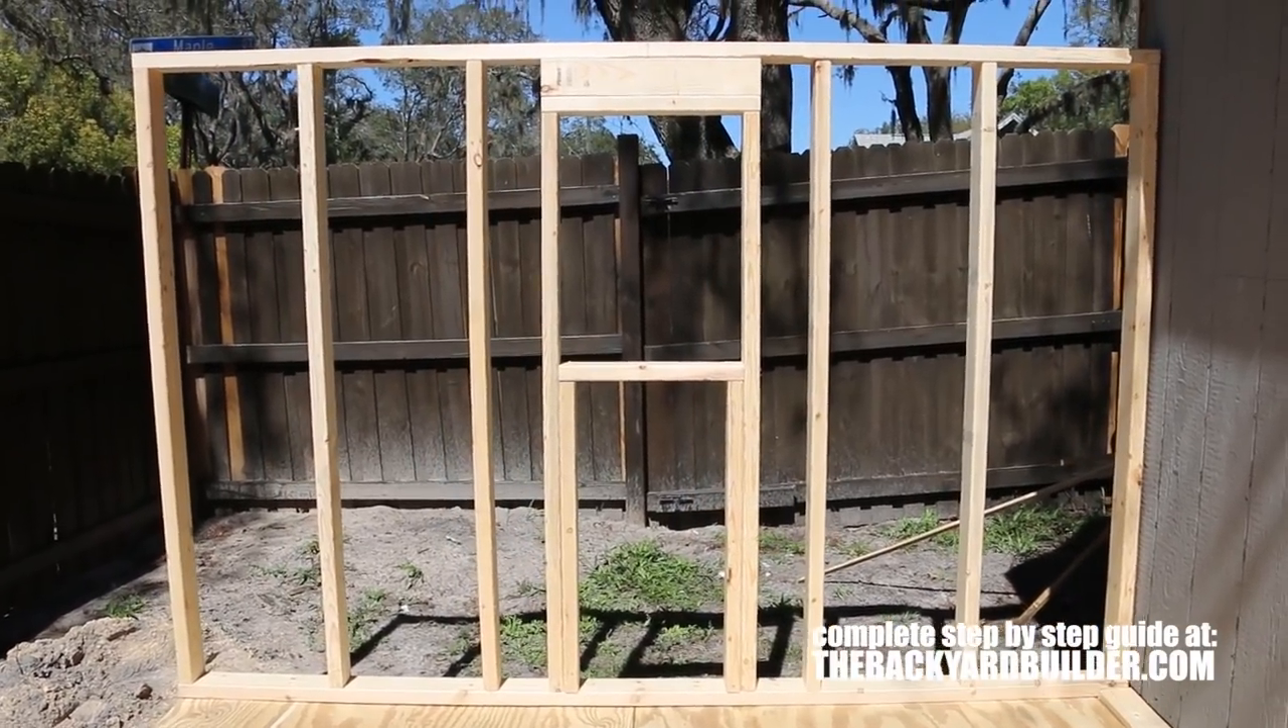So the first wall is up framed.